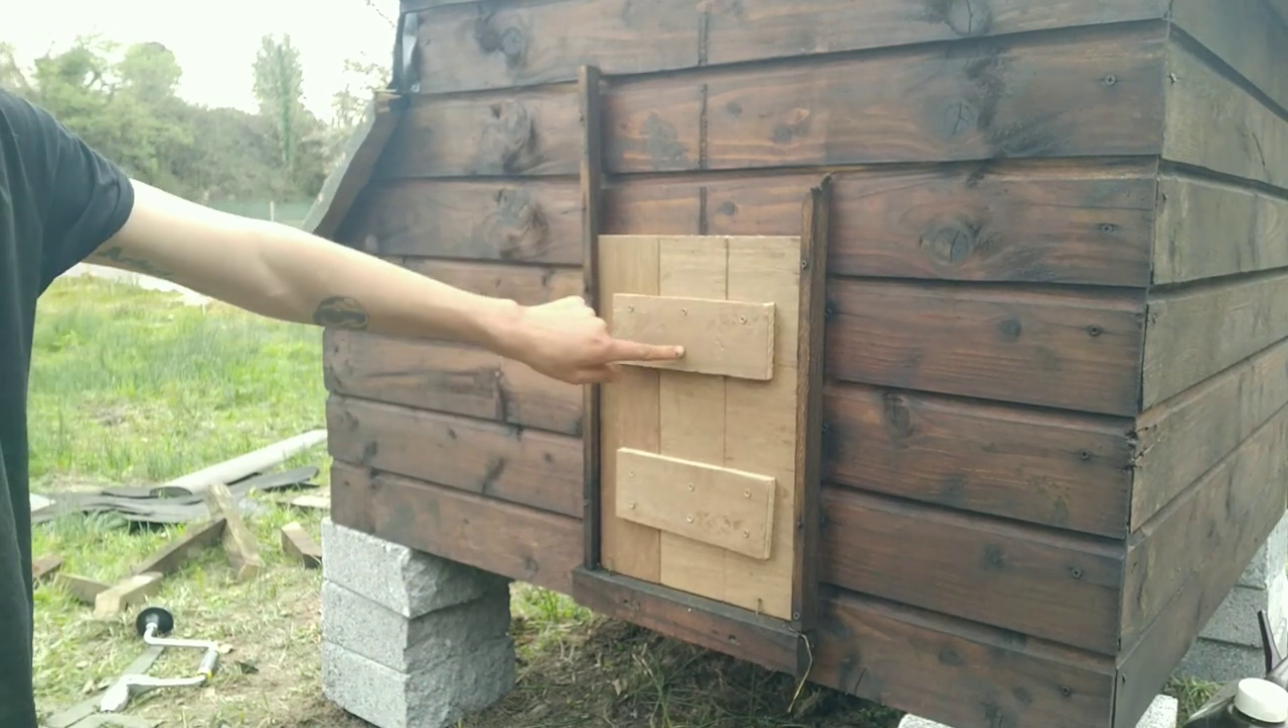All right here's the new door perfect absolutely perfect just need to fit the chain on so I can hook it up here and keep it open.